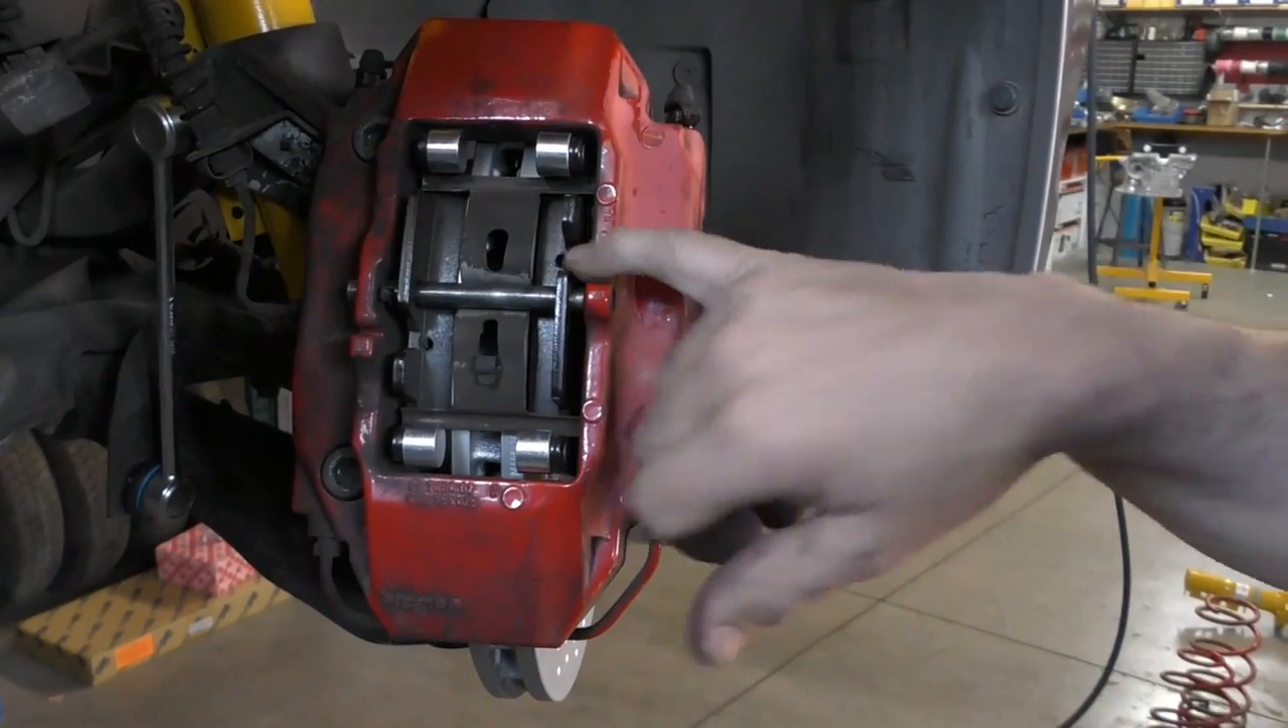And that's the pads installed. The last thing I've got to do is install the brake pad warning wire.